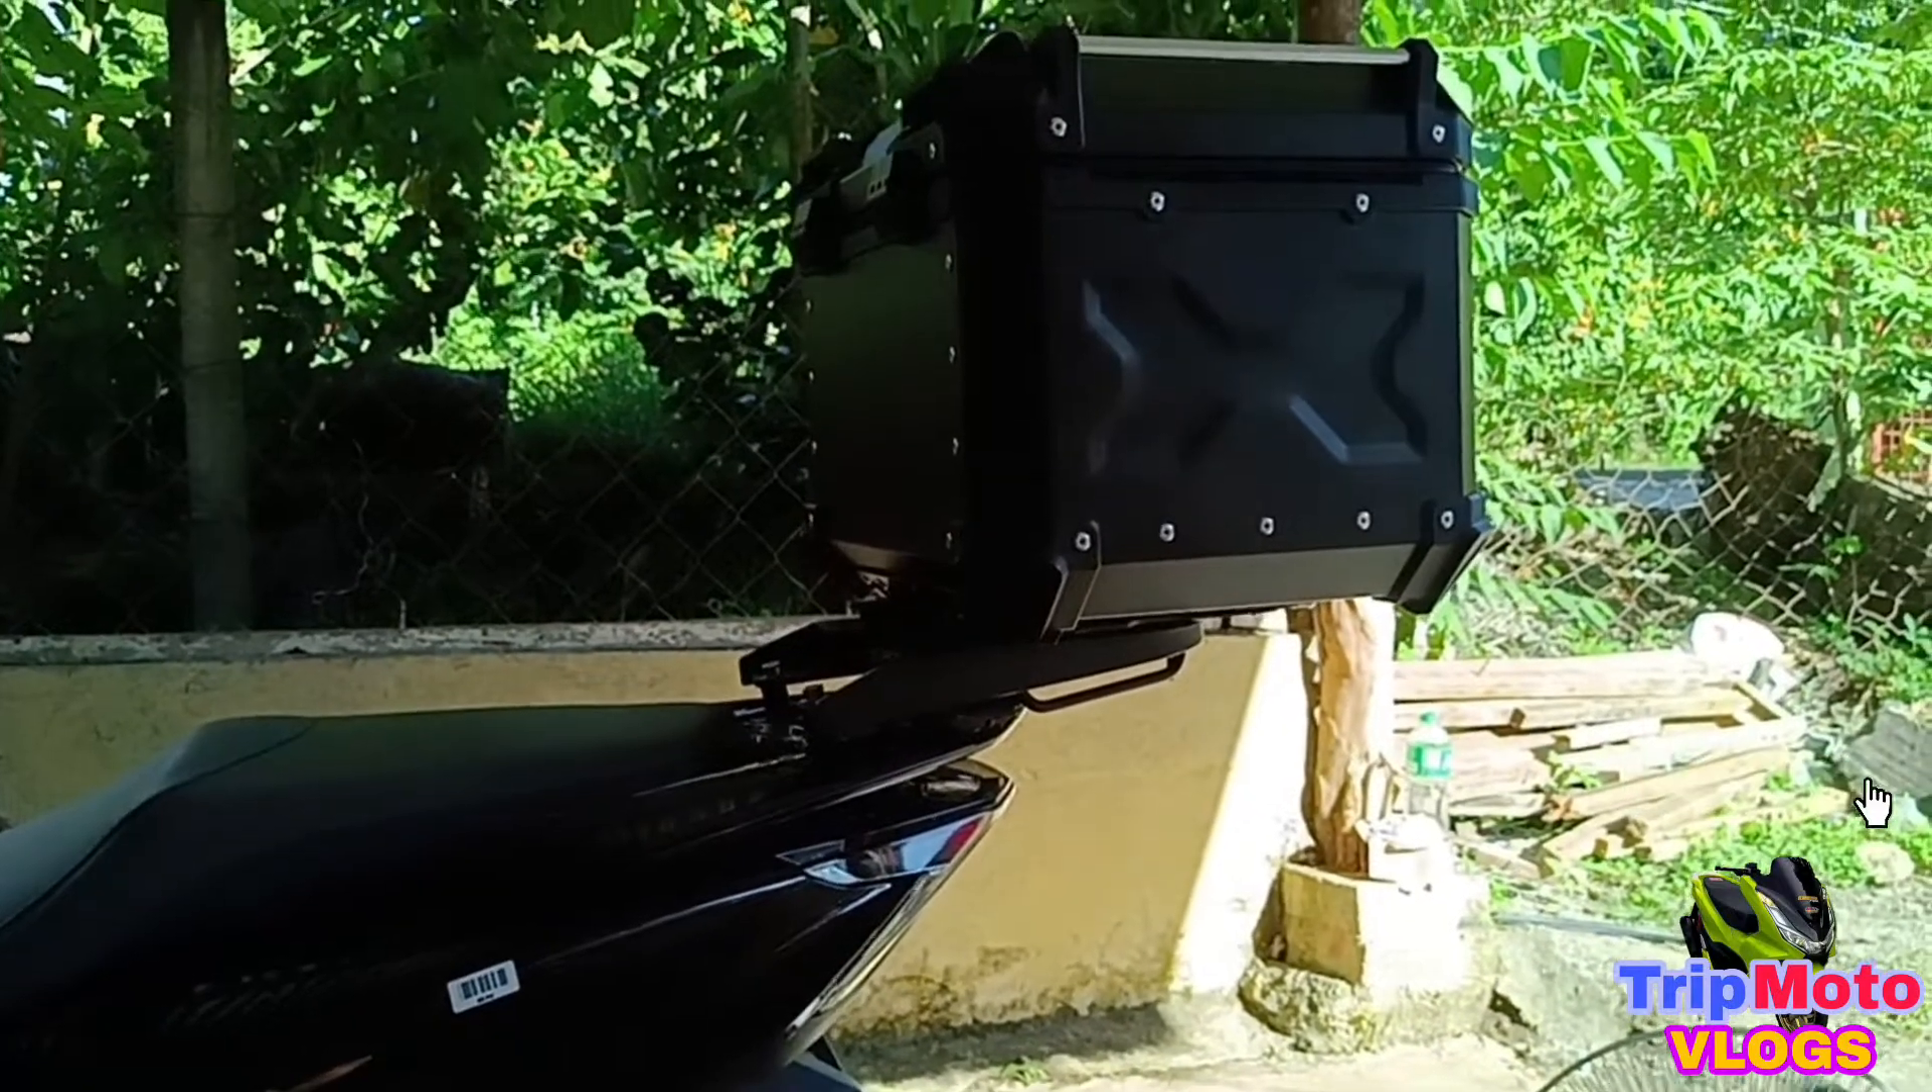Nakabit na yung ating pong top box yan original alloy po ito.